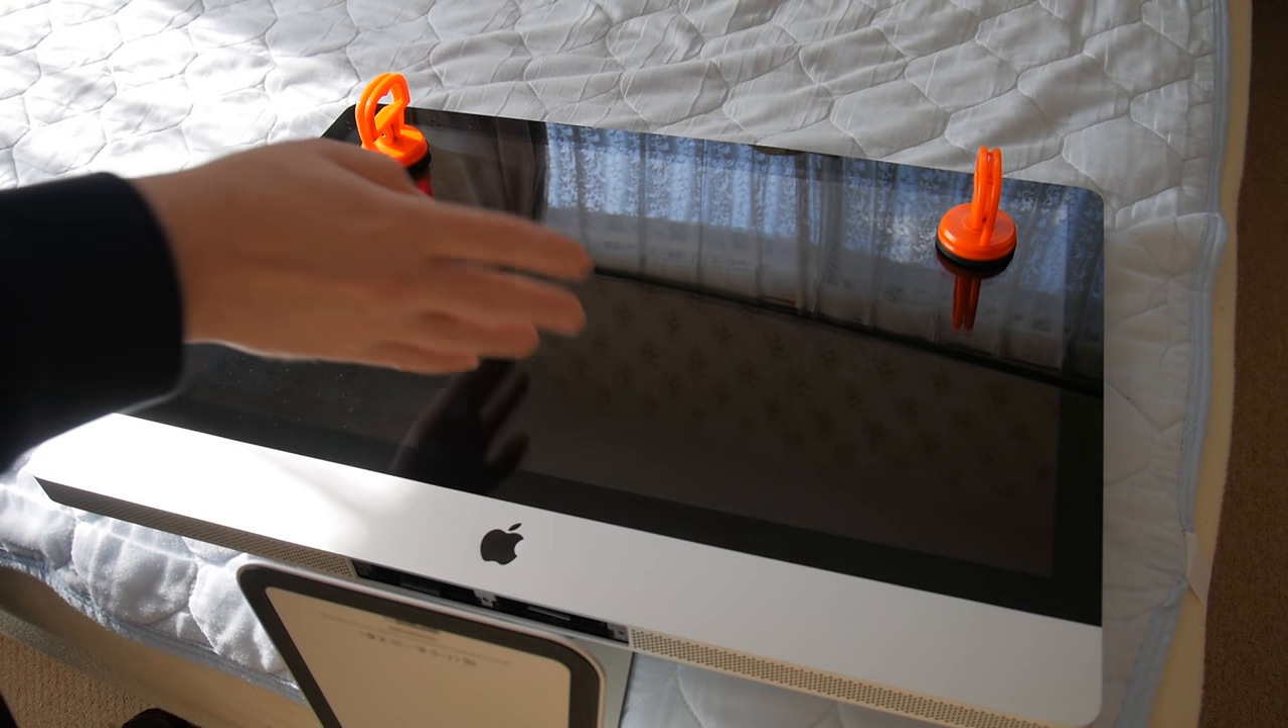So, now we're going to need to take off the glass. I've got my suction cups on there.